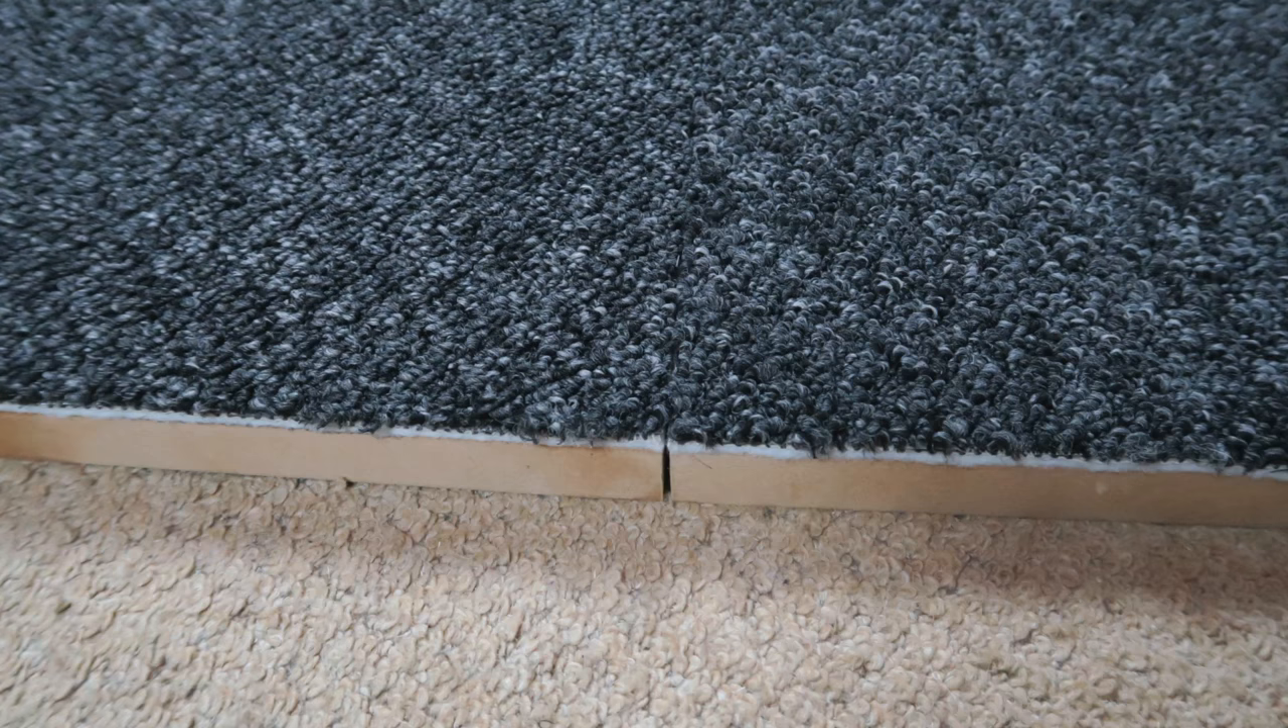The pieces fit really well together. A transition is almost not visible.